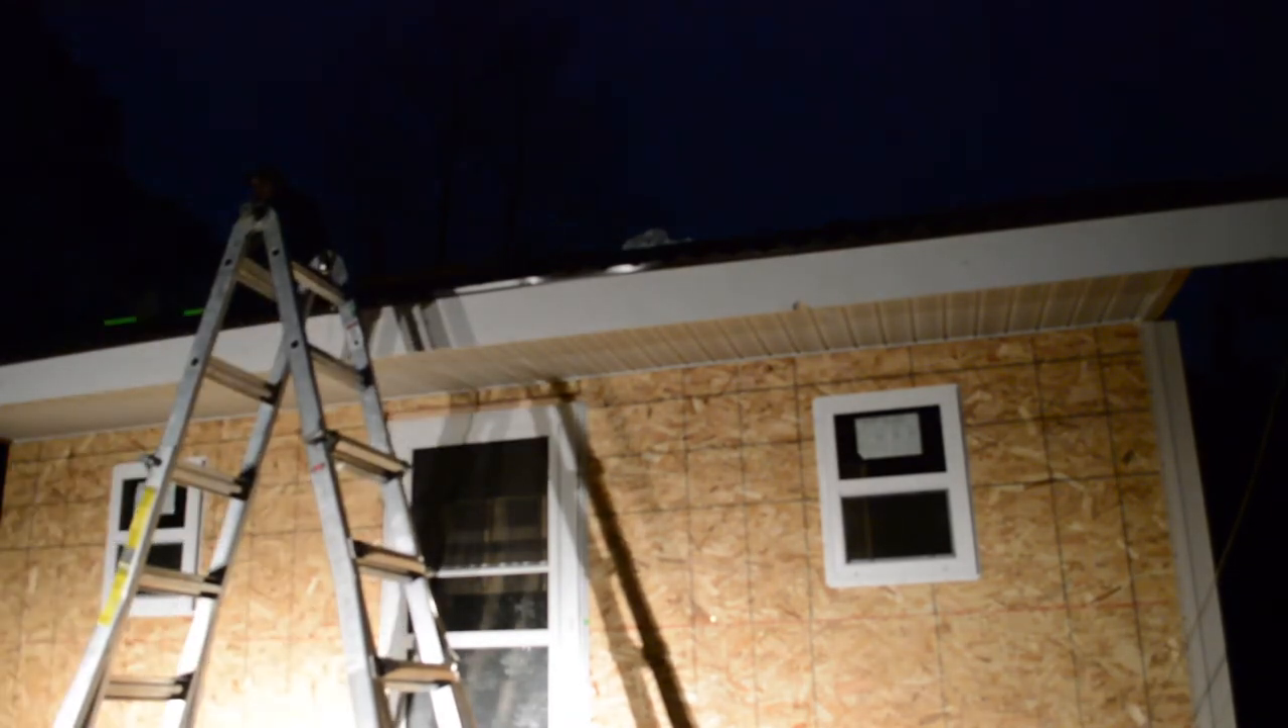So we're running out of daylight but we got the front soffits on as well.